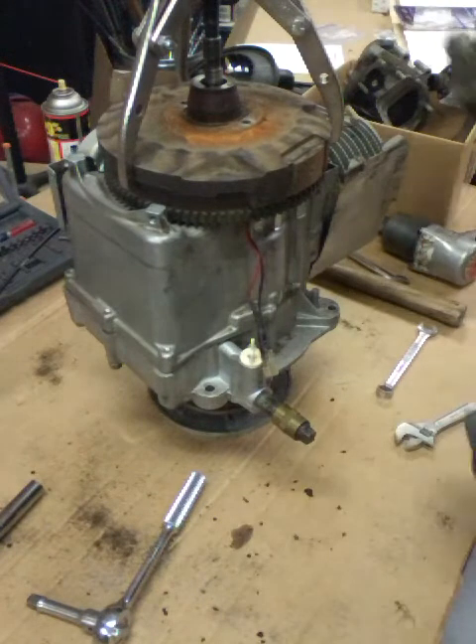Flywheel still don't want to come off.